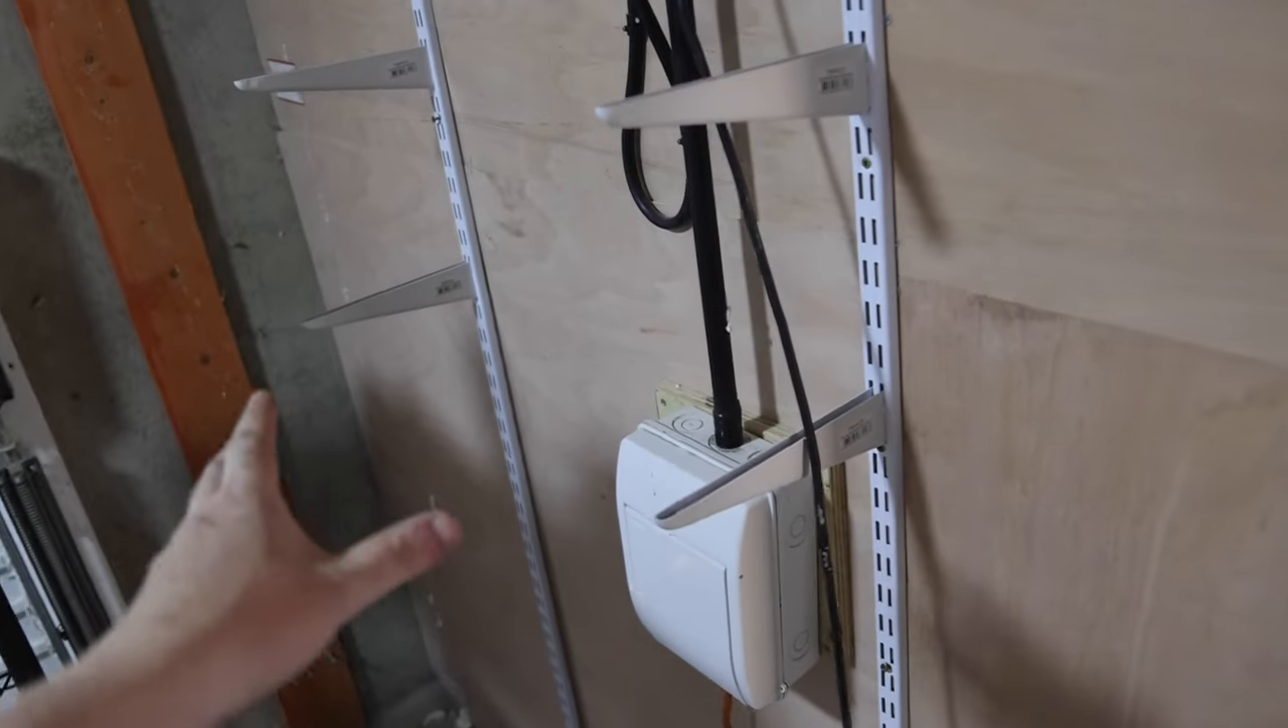Um done a lot of um expanding foam in the top part there above the door and I'm just waiting for some brackets to turn up to finish the shelving unit that we've uh sort of semi built here.